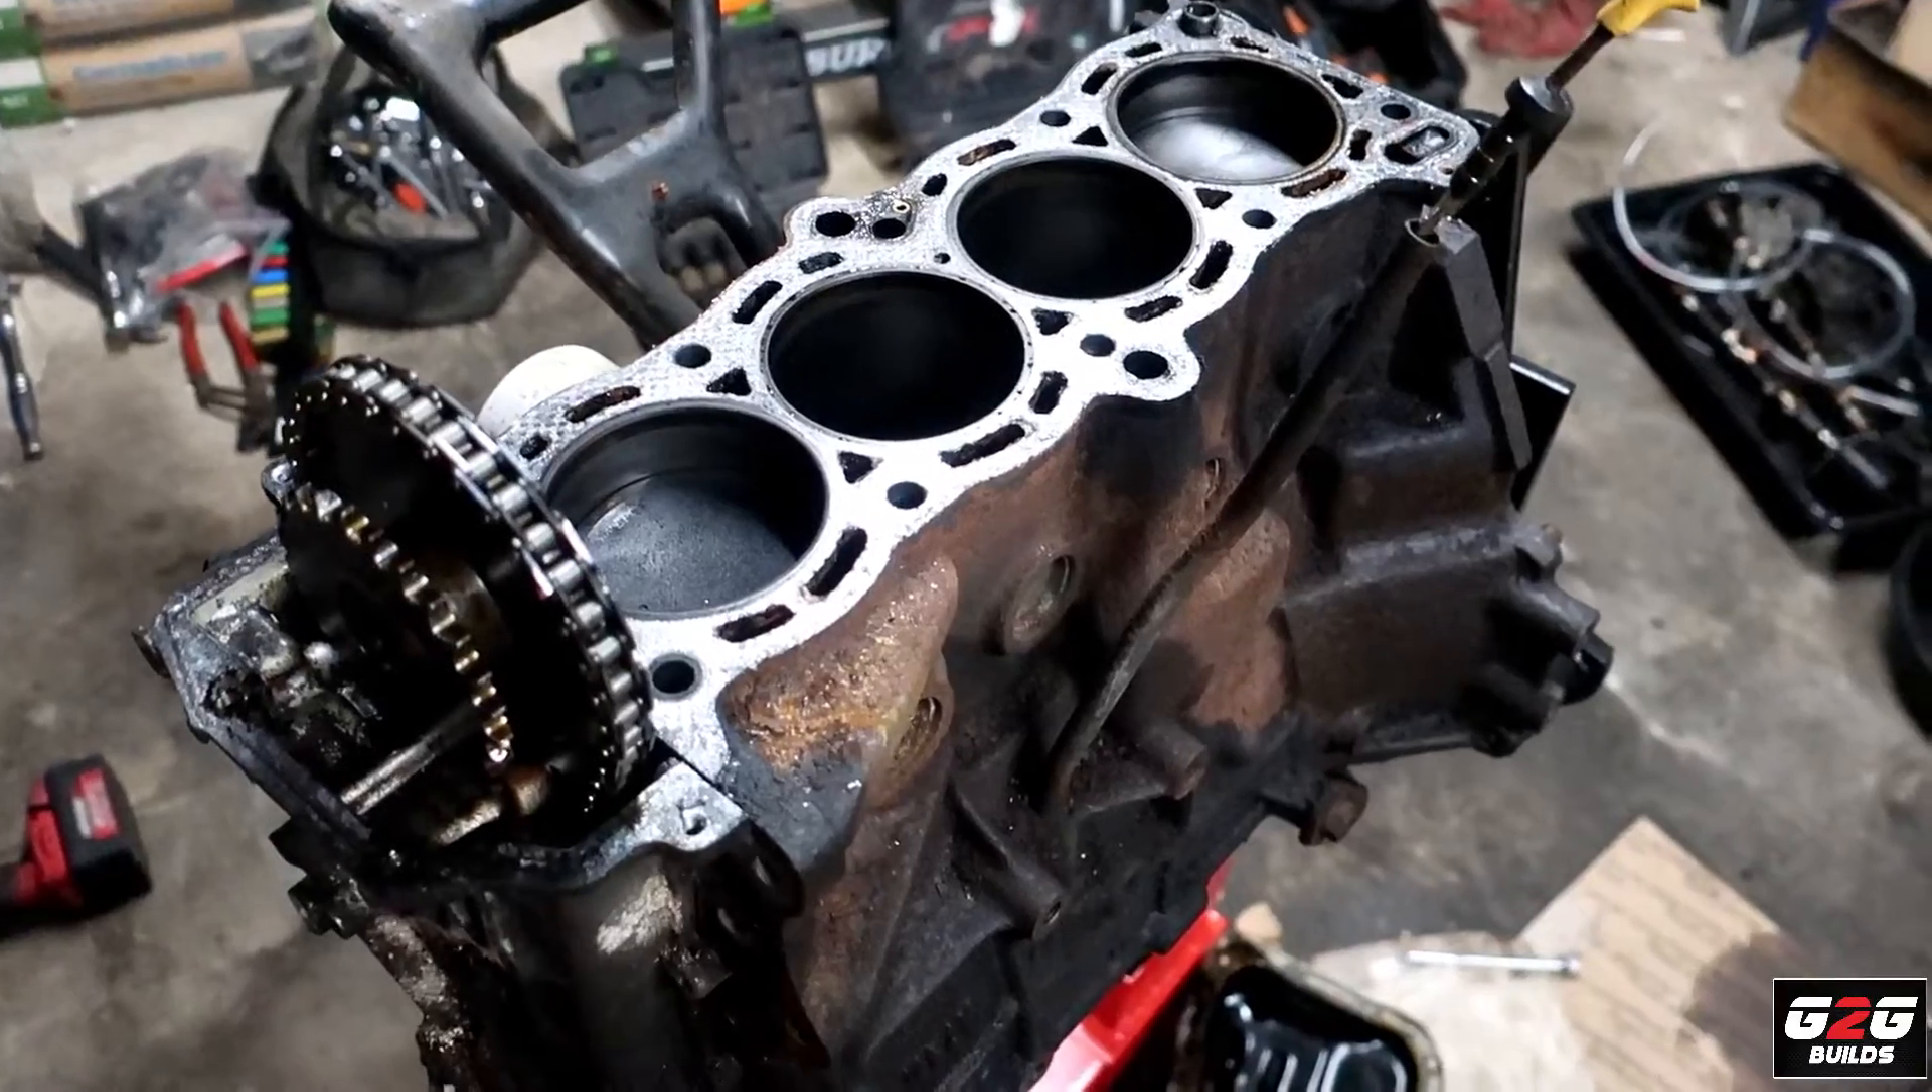All right so successfully i got the head out.